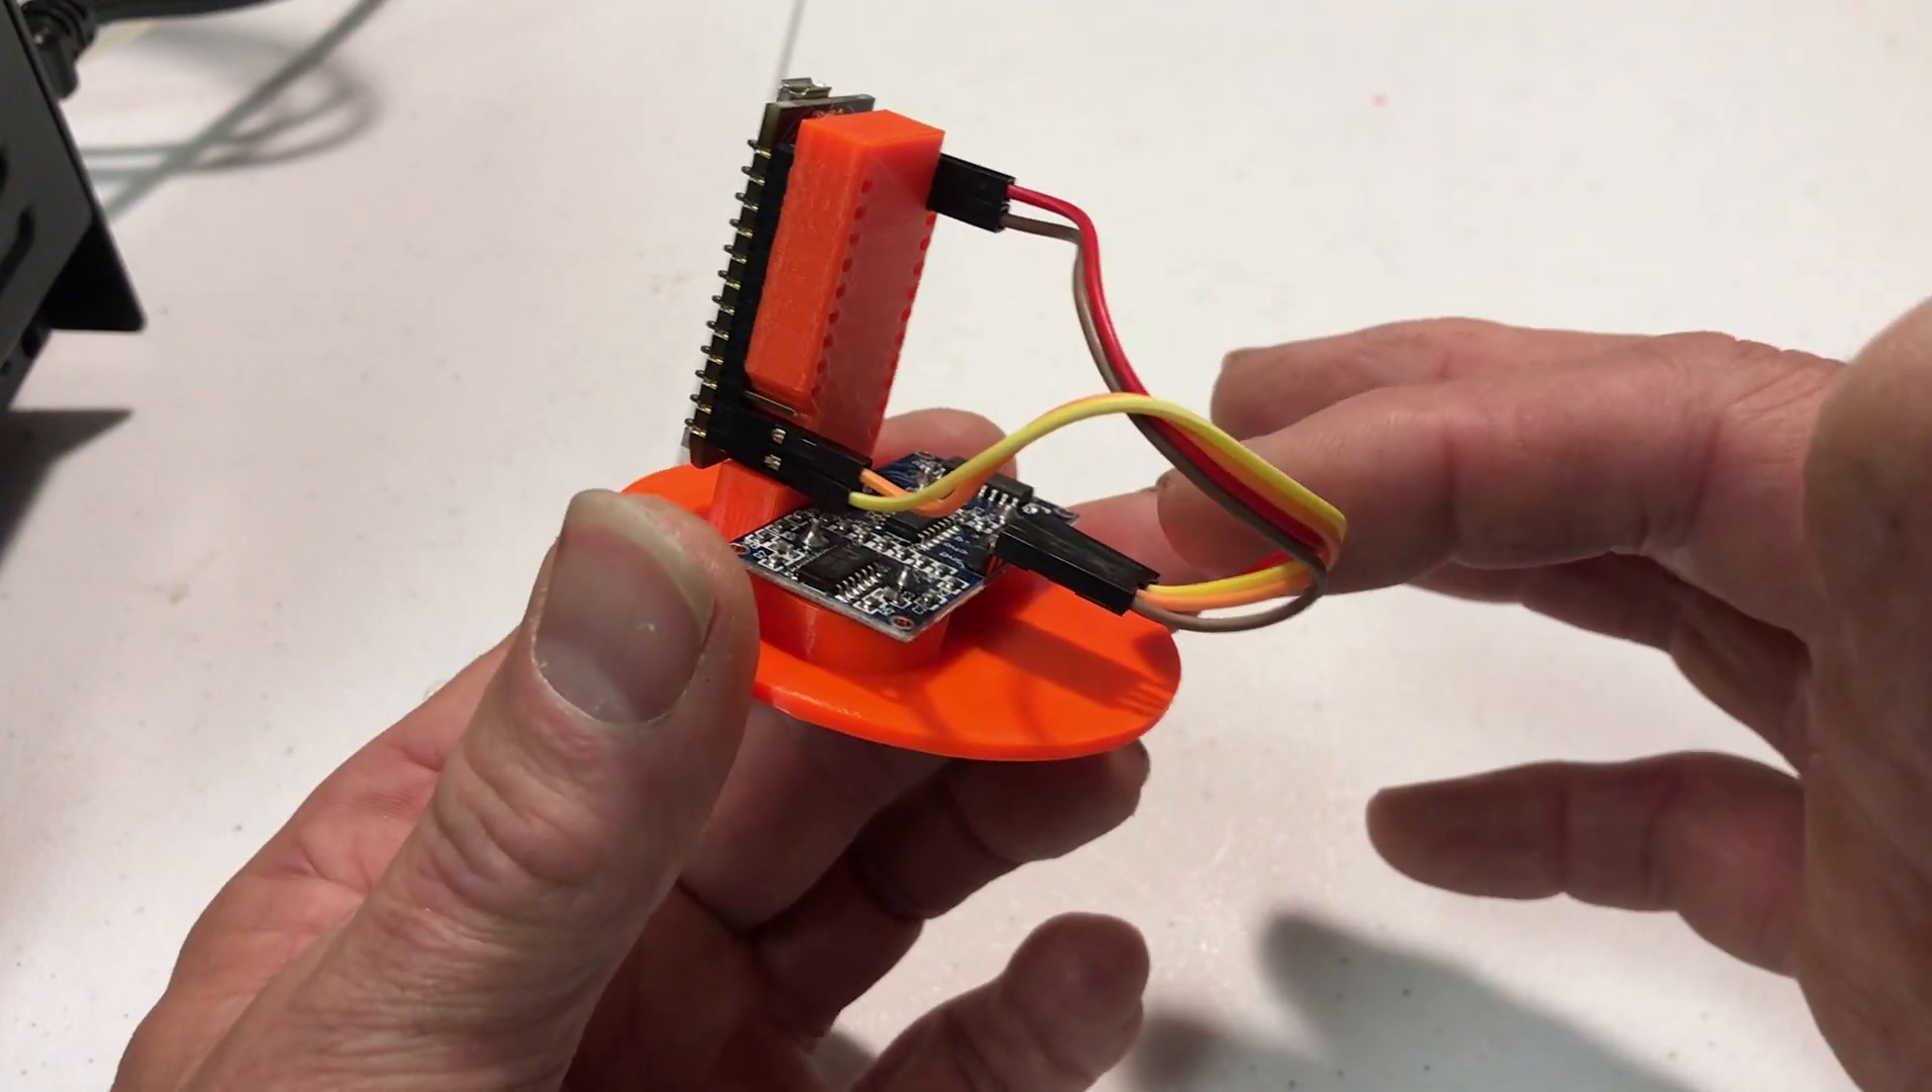I've installed the wires between the particle chip and the ultrasonic sensor.